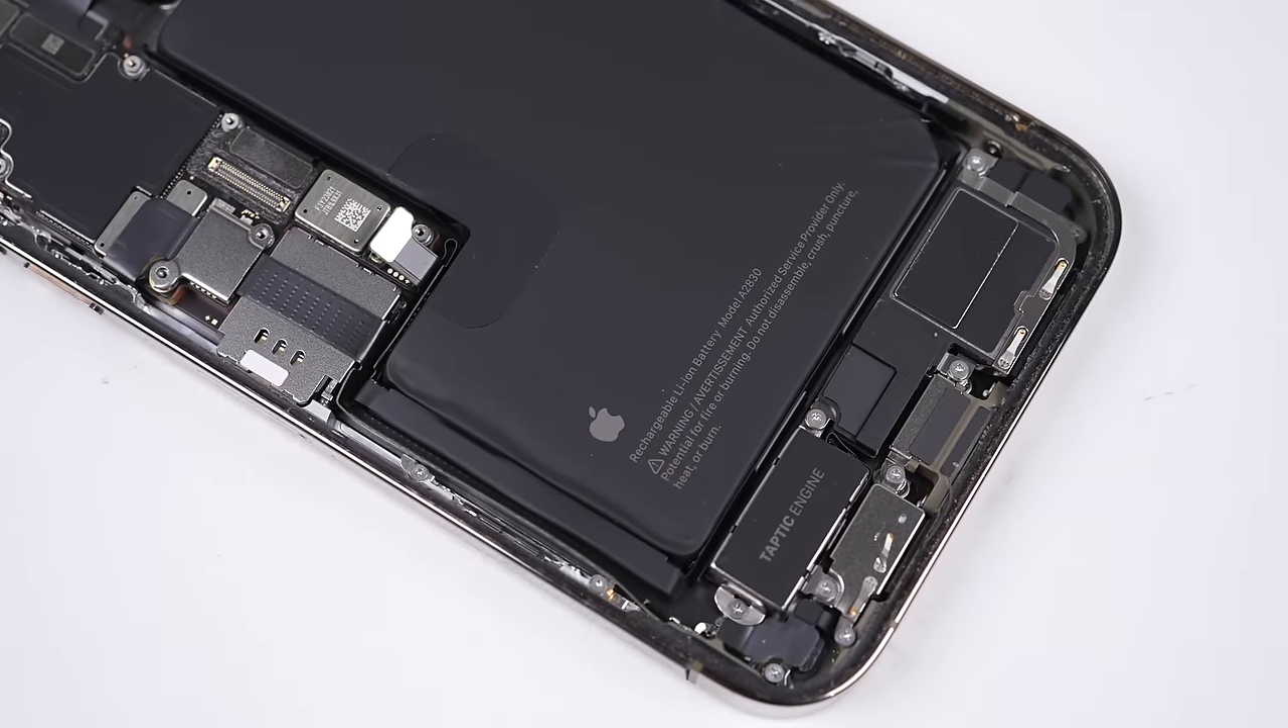Once the display is free, we get our first good look inside the iPhone 14 Pro Max.